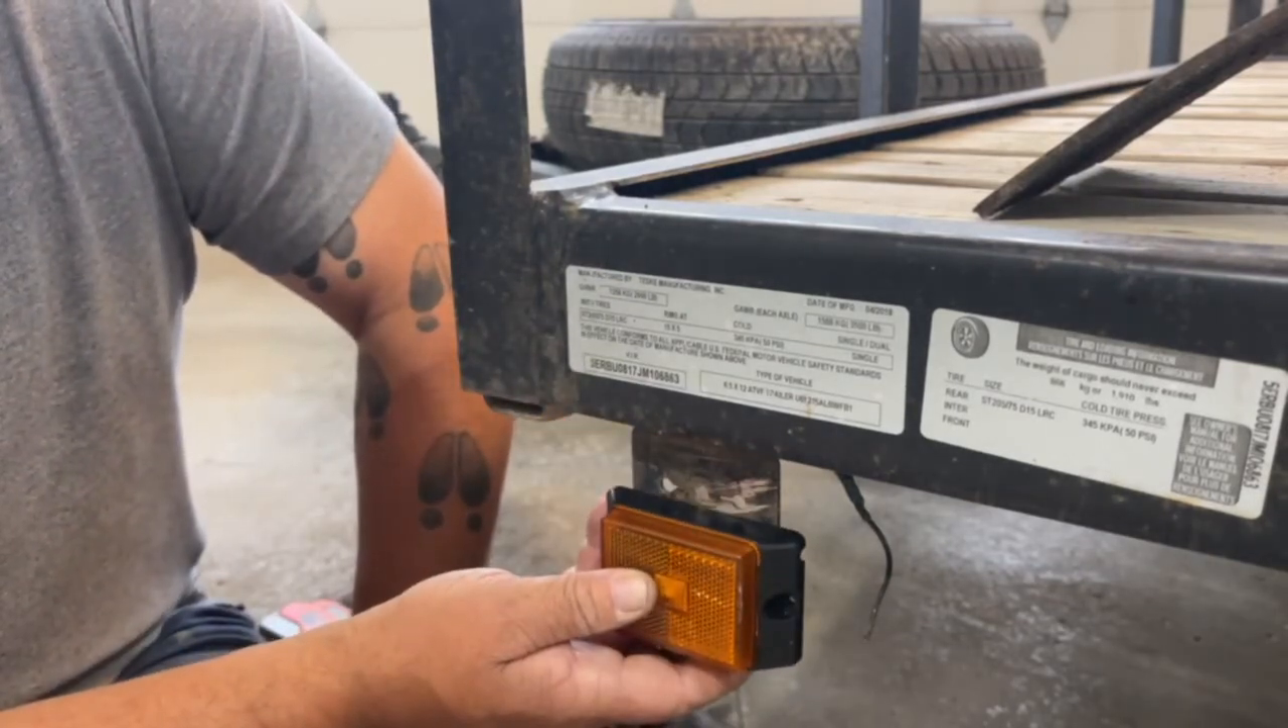The light that I got with the kit is way bigger than the bracket welded onto the trailer.